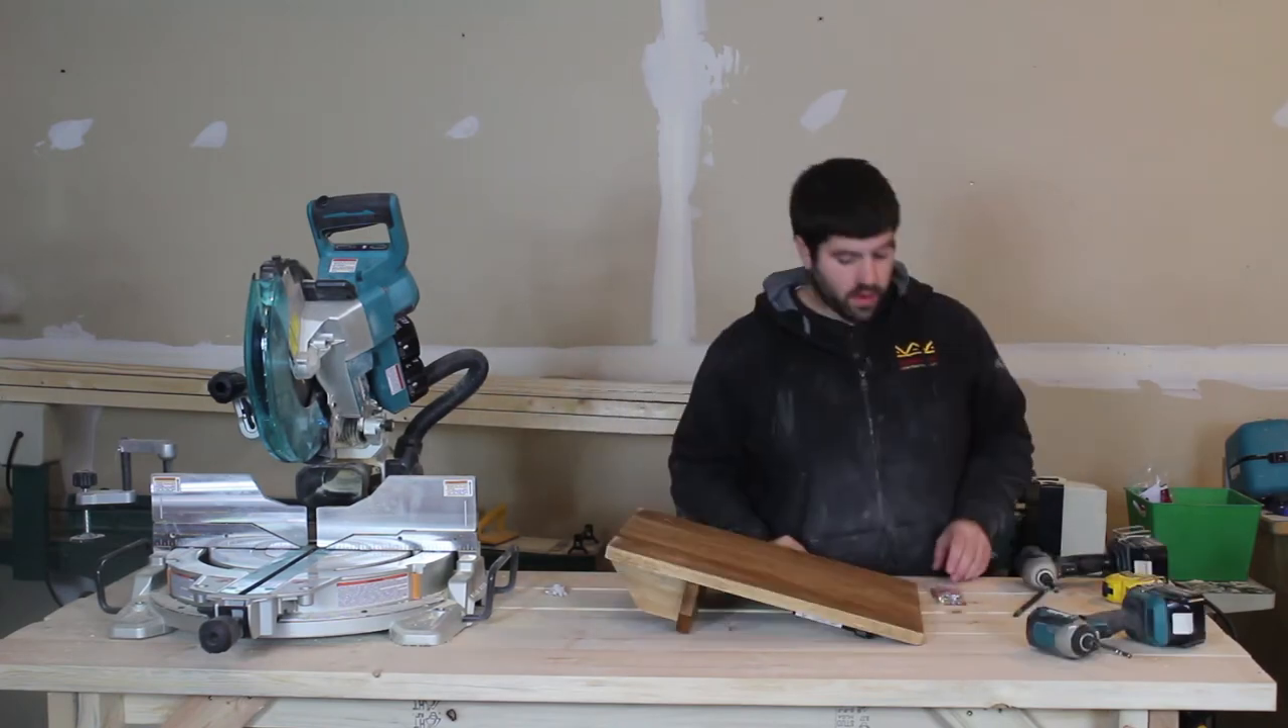Great little reminder board right there, right before you head to your car. Now all we have left to do is hang it on the wall.